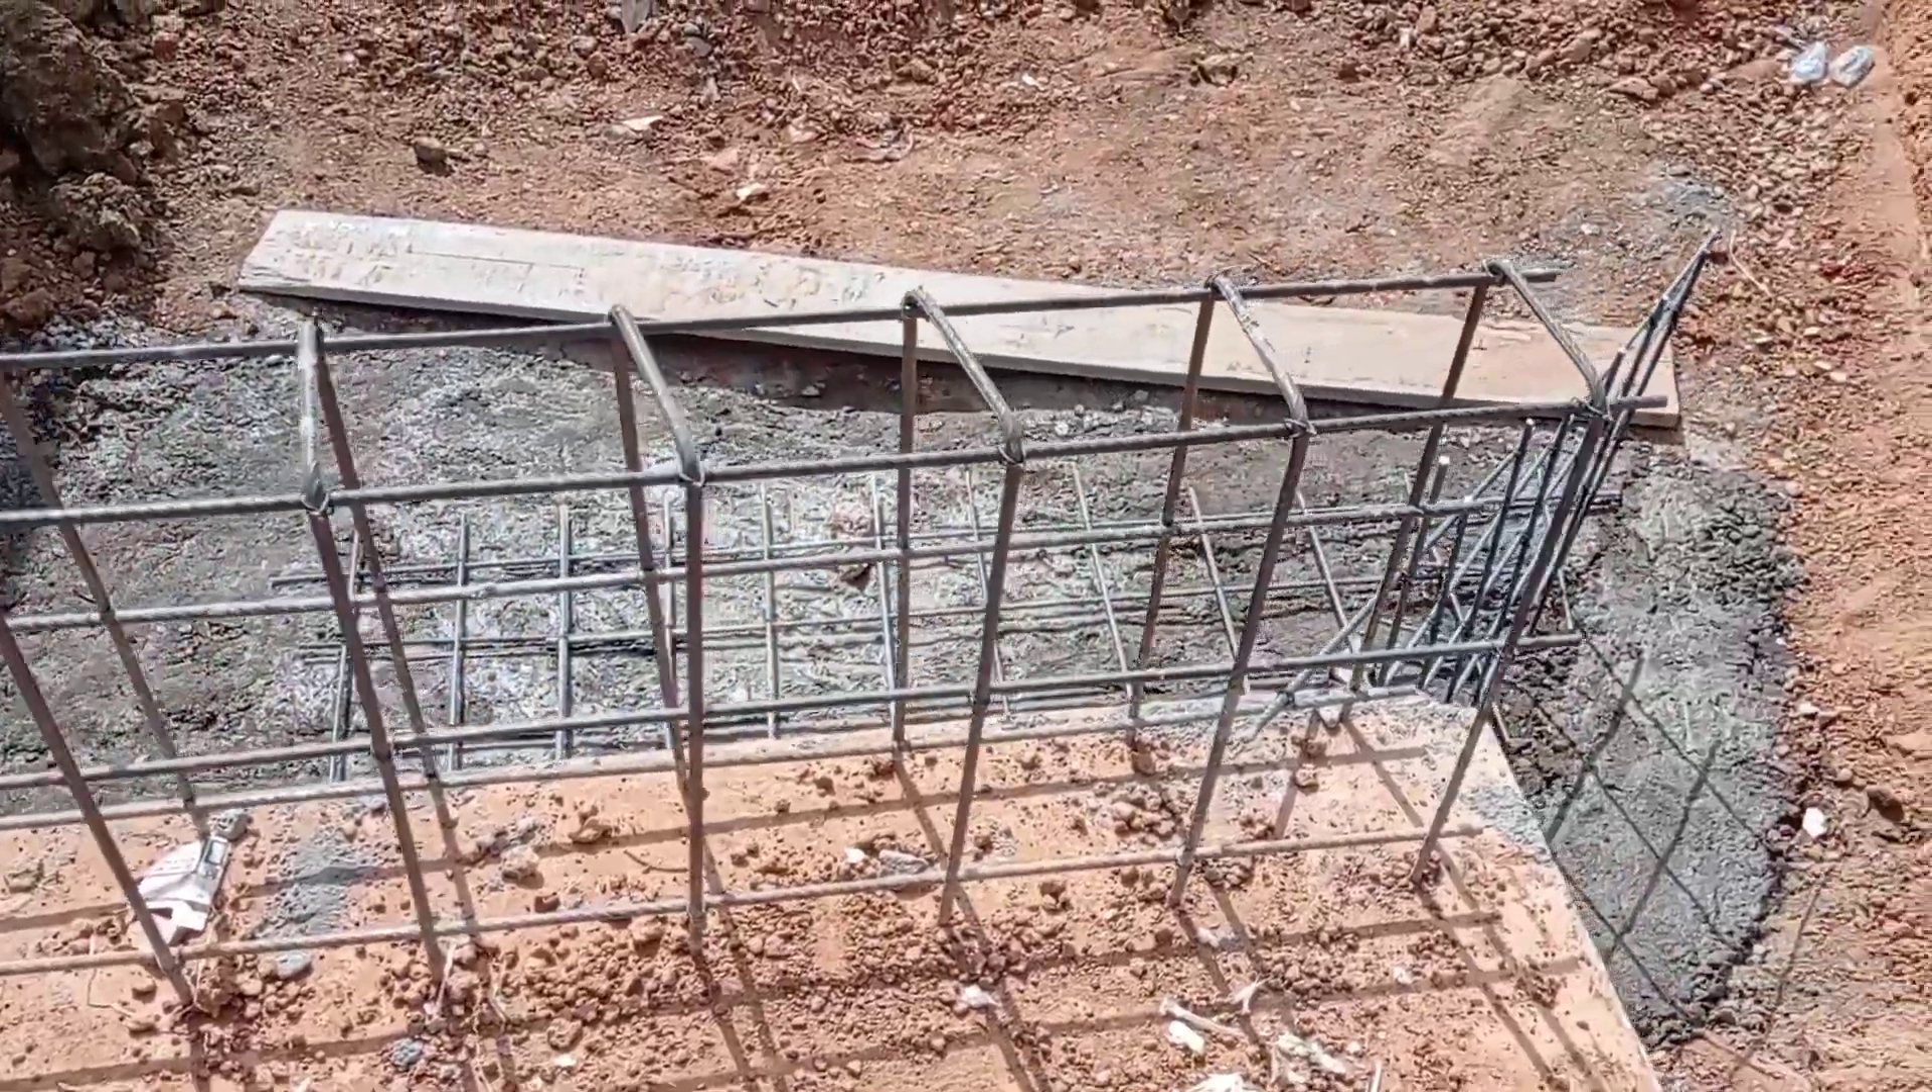Here on the left side you can see that the iron bars have been placed for the wing wall.